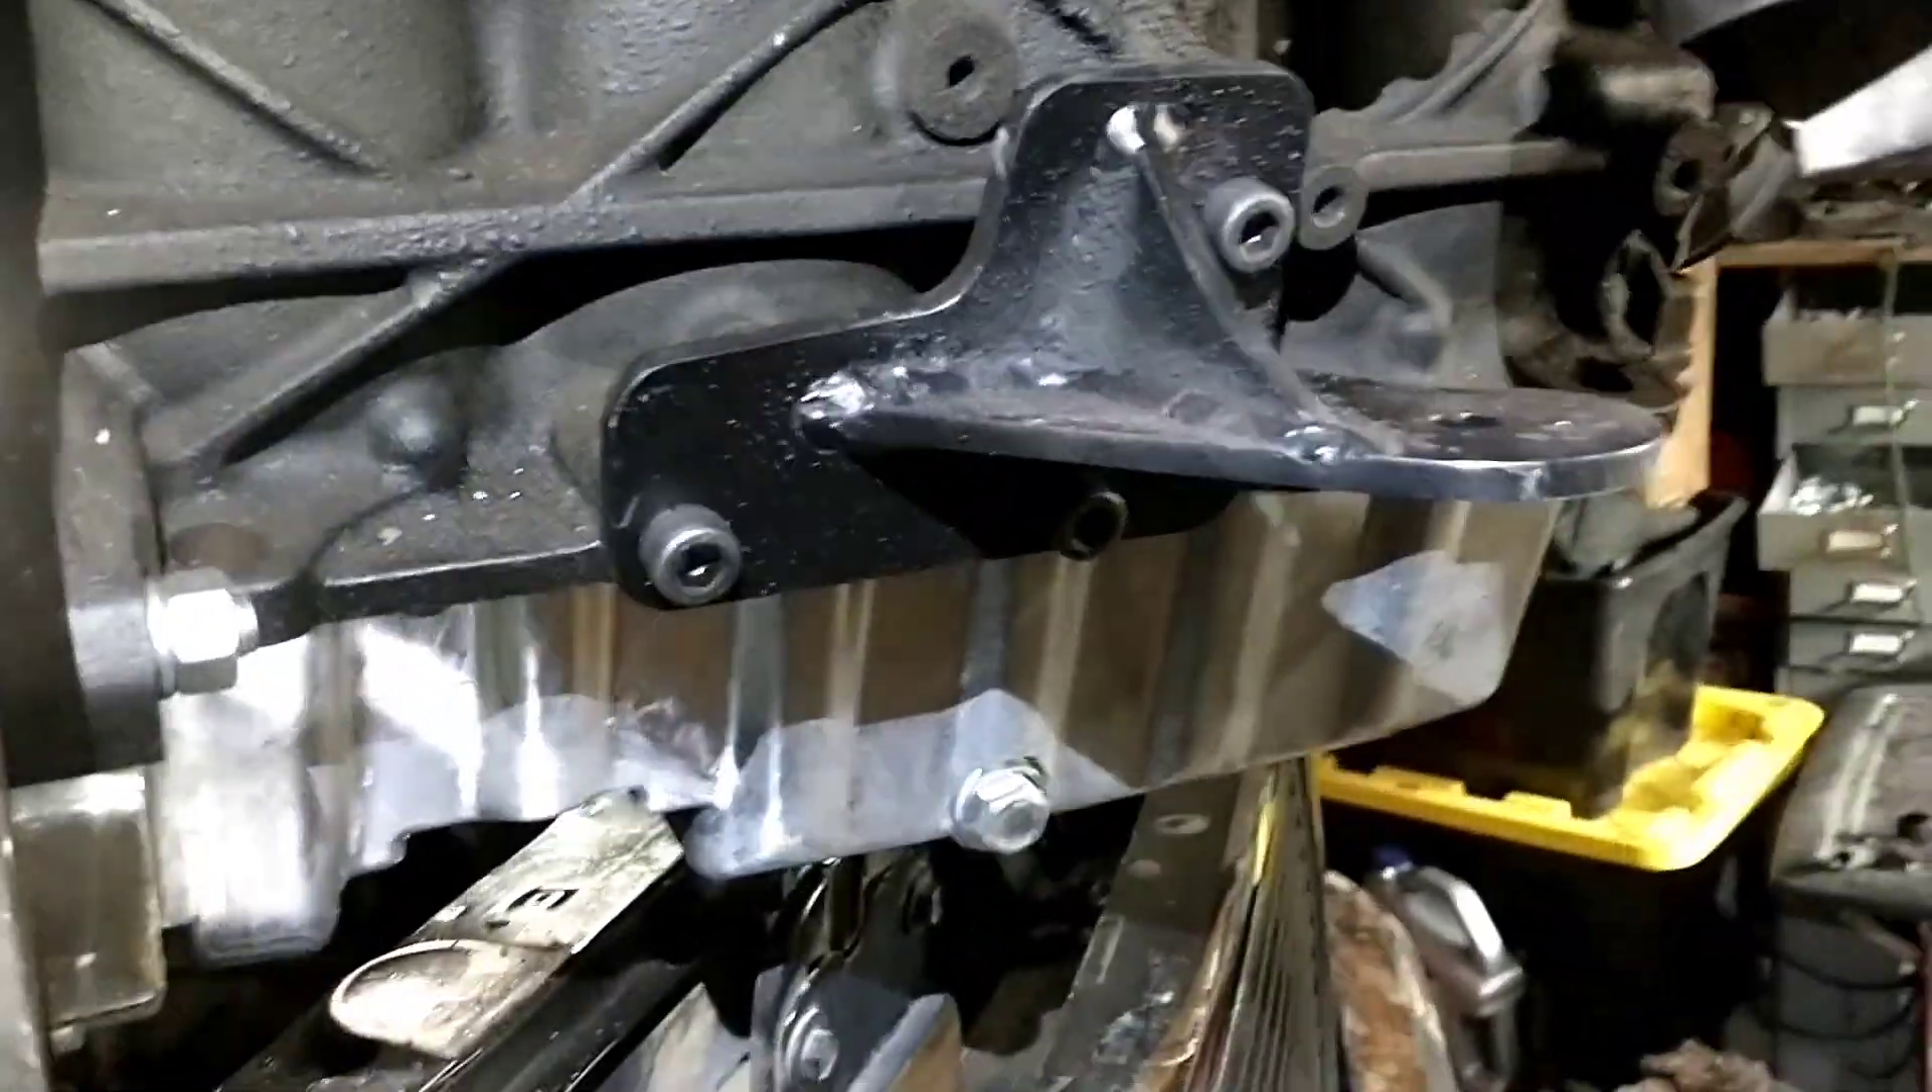This chevy flex plate looks pretty huge on this little tdi but anyway we got our motor mounts all bolted in place there.